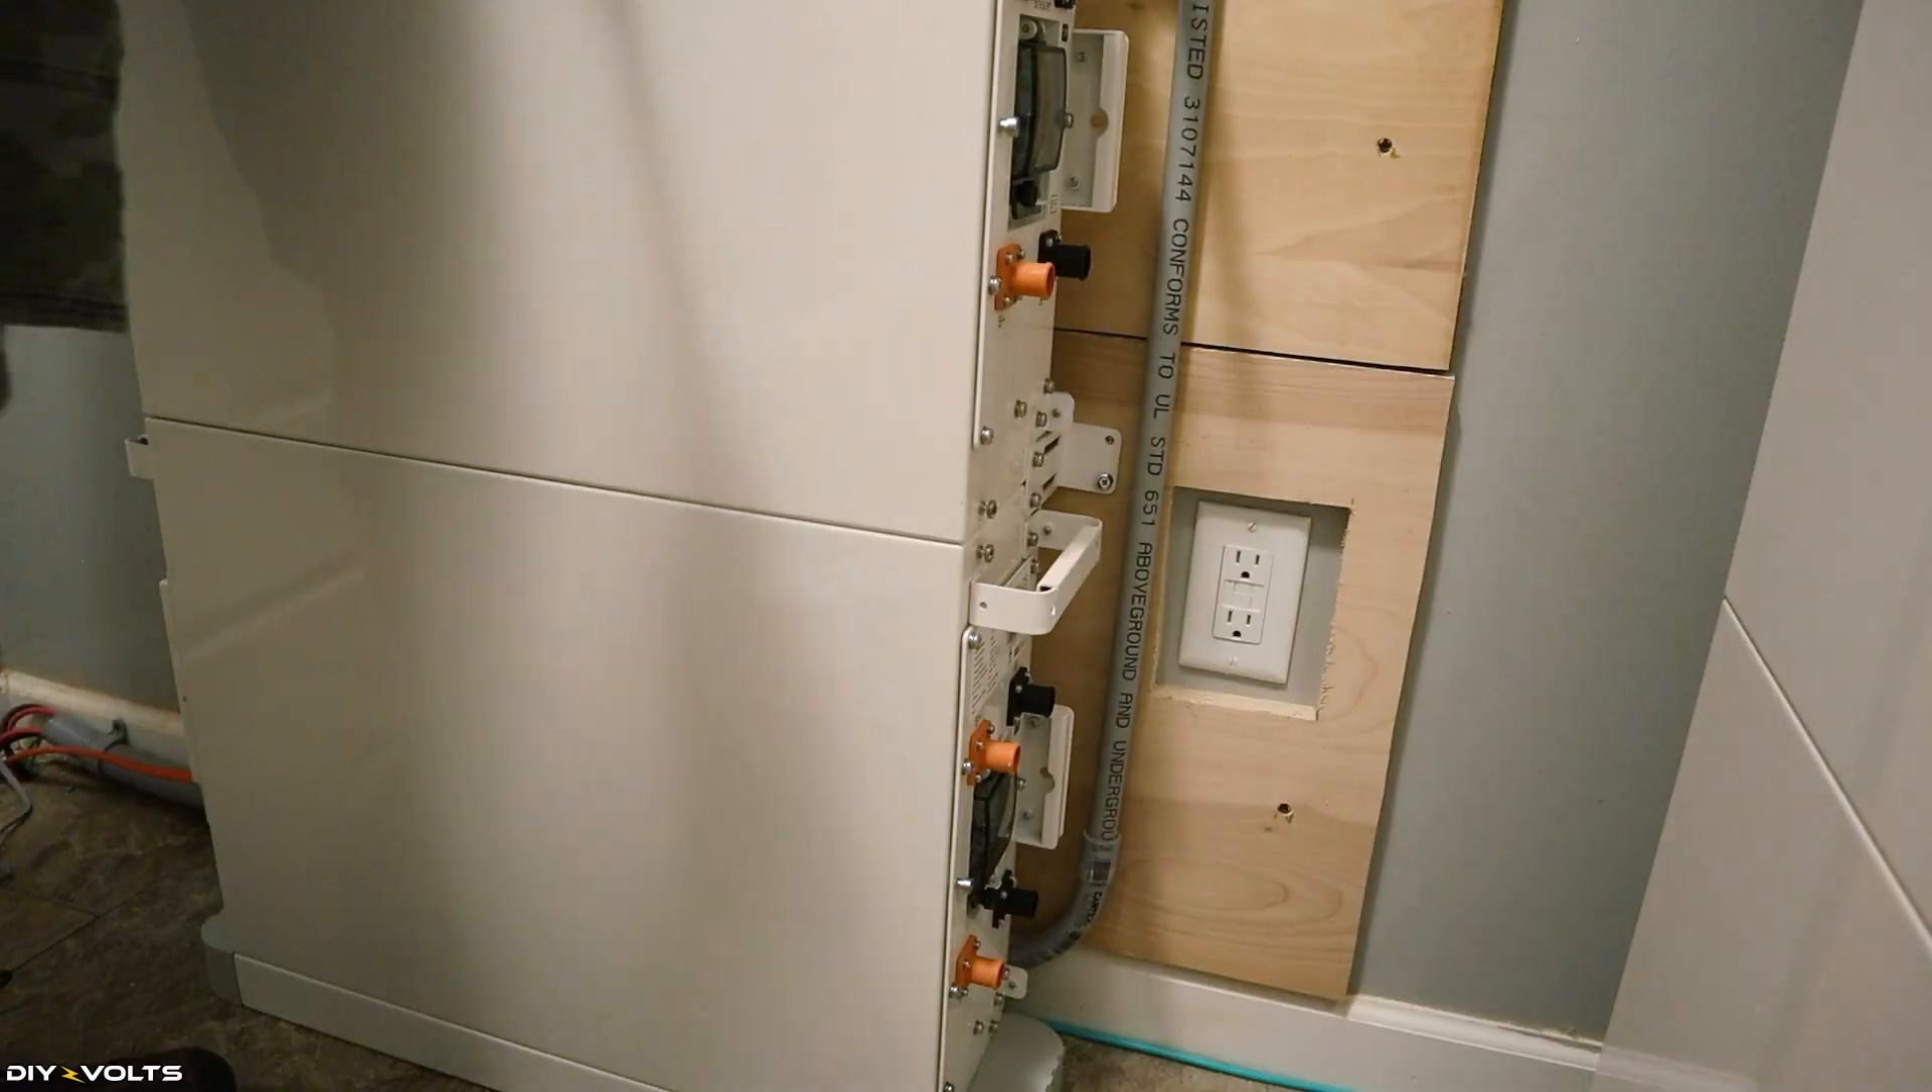I've got an orange and an orange here that will need to be connected with this orange cable.